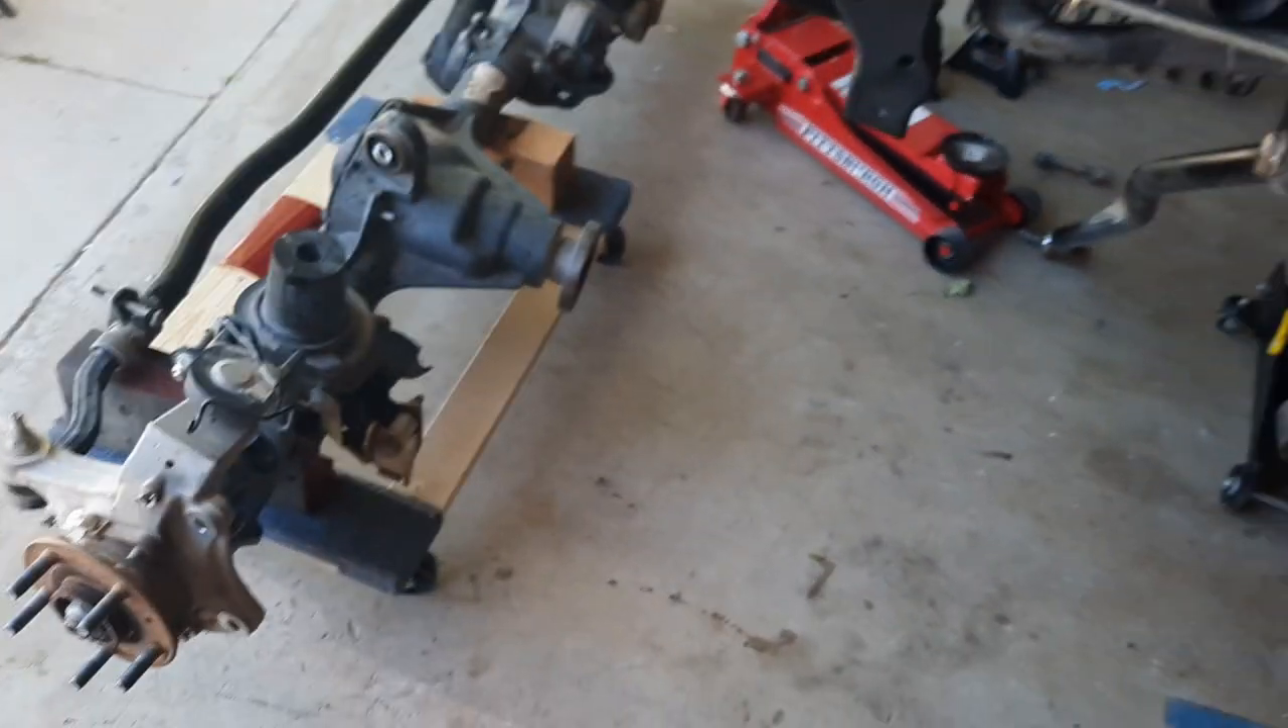As you guys saw the axle is out.